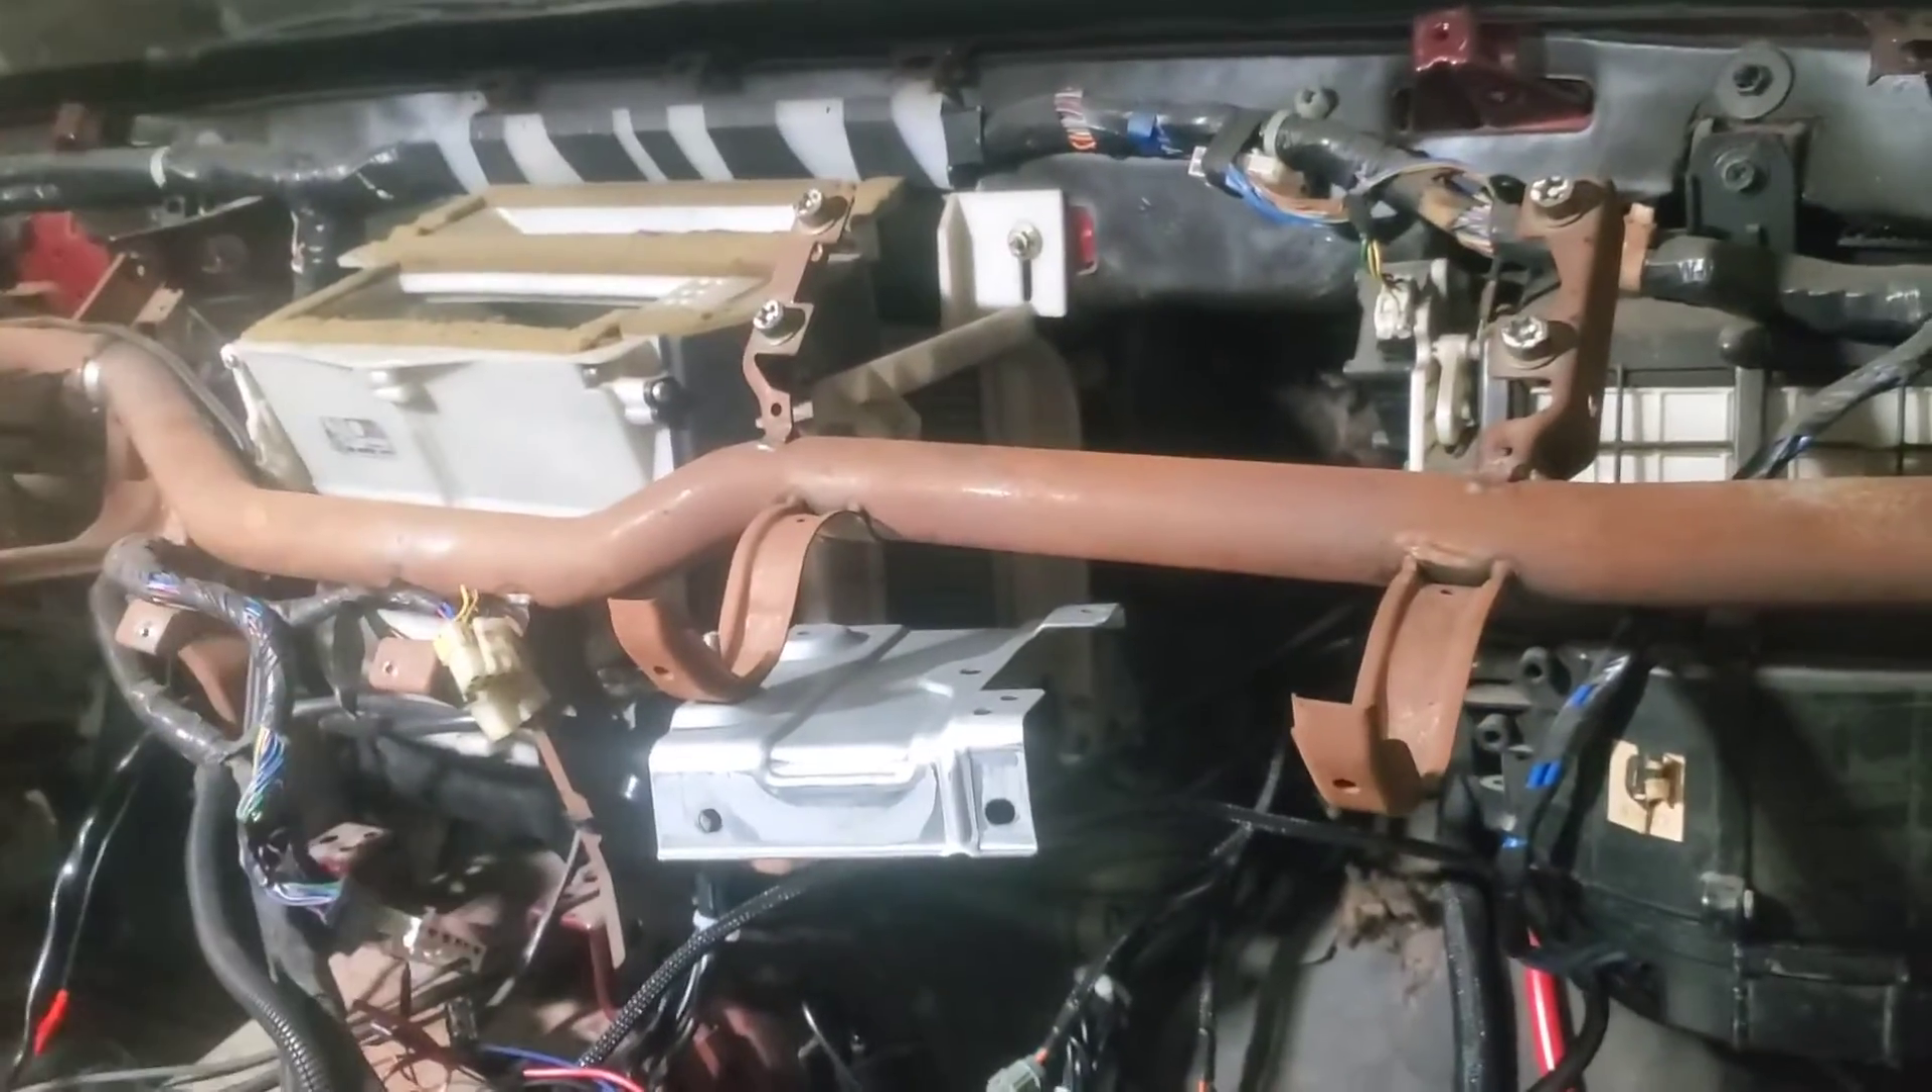We got the dash off. Everything is cool.